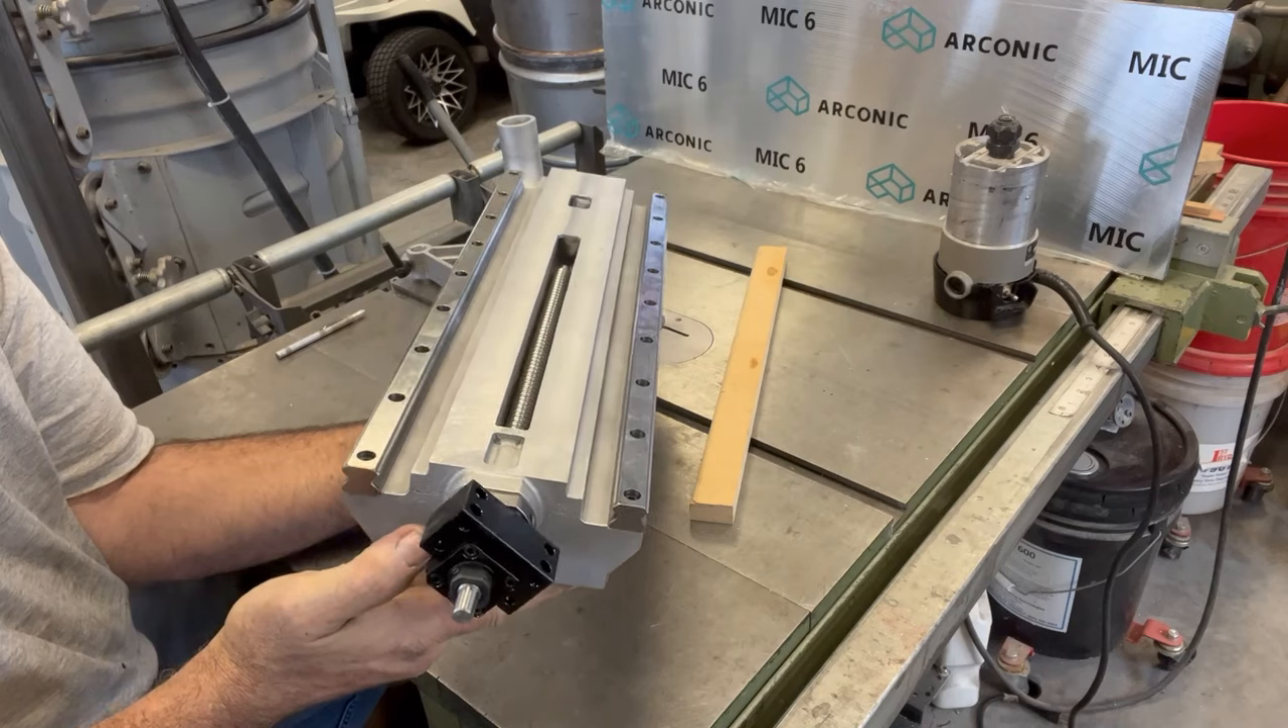You see i've got the linear rails mounted on the back side uh there and we got a couple screws in them.